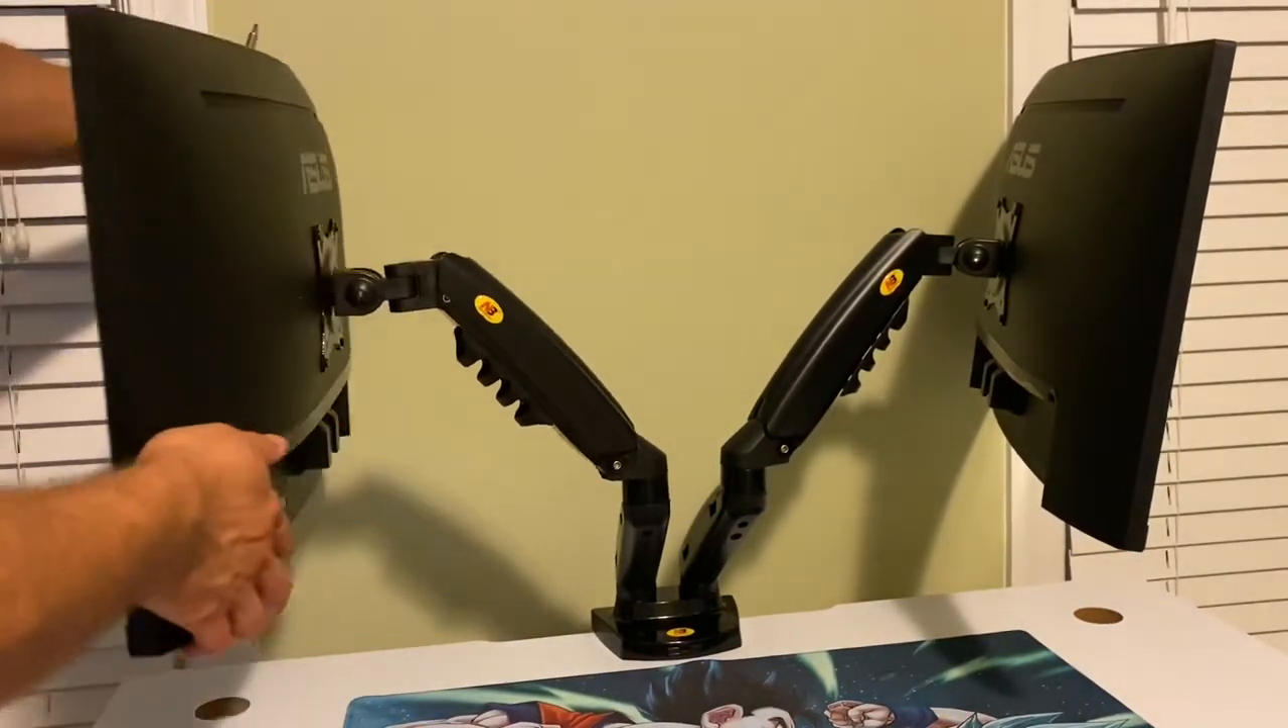All right boom just like that we have the monitors mounted now we got to do the wire routing so that's very important too.